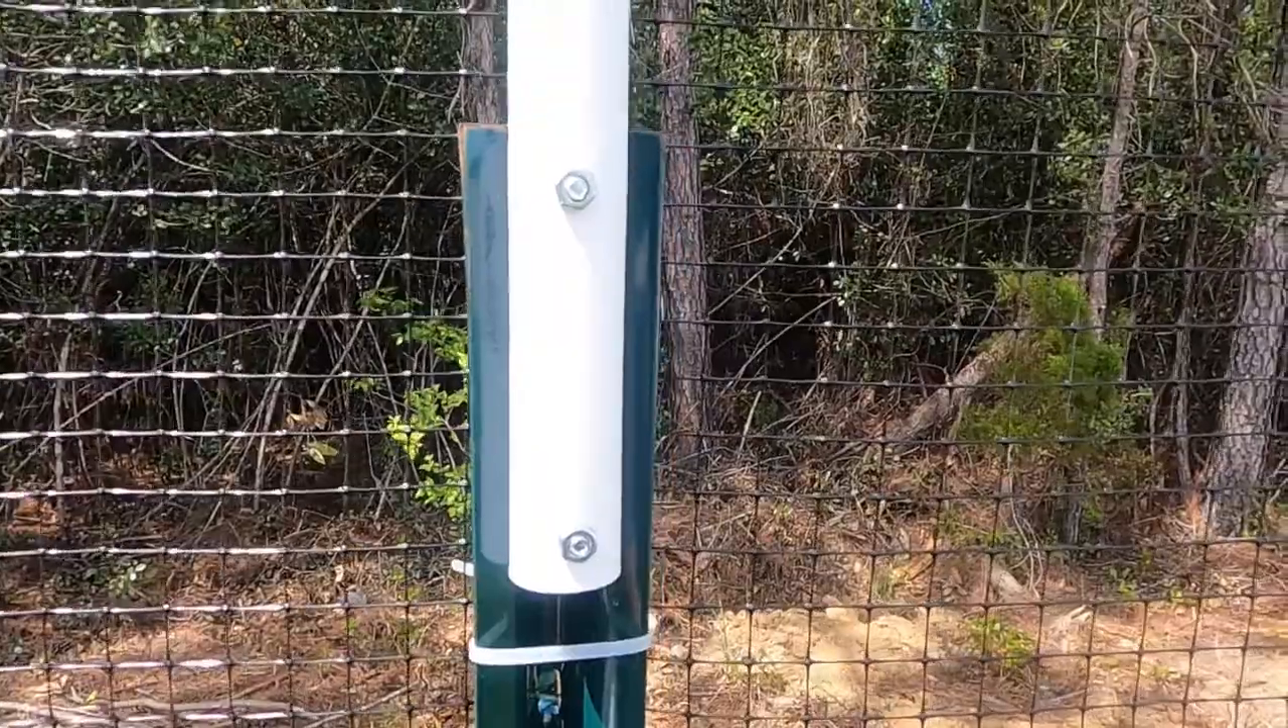And the PVC pipe fit really nicely into that U -recessed area.